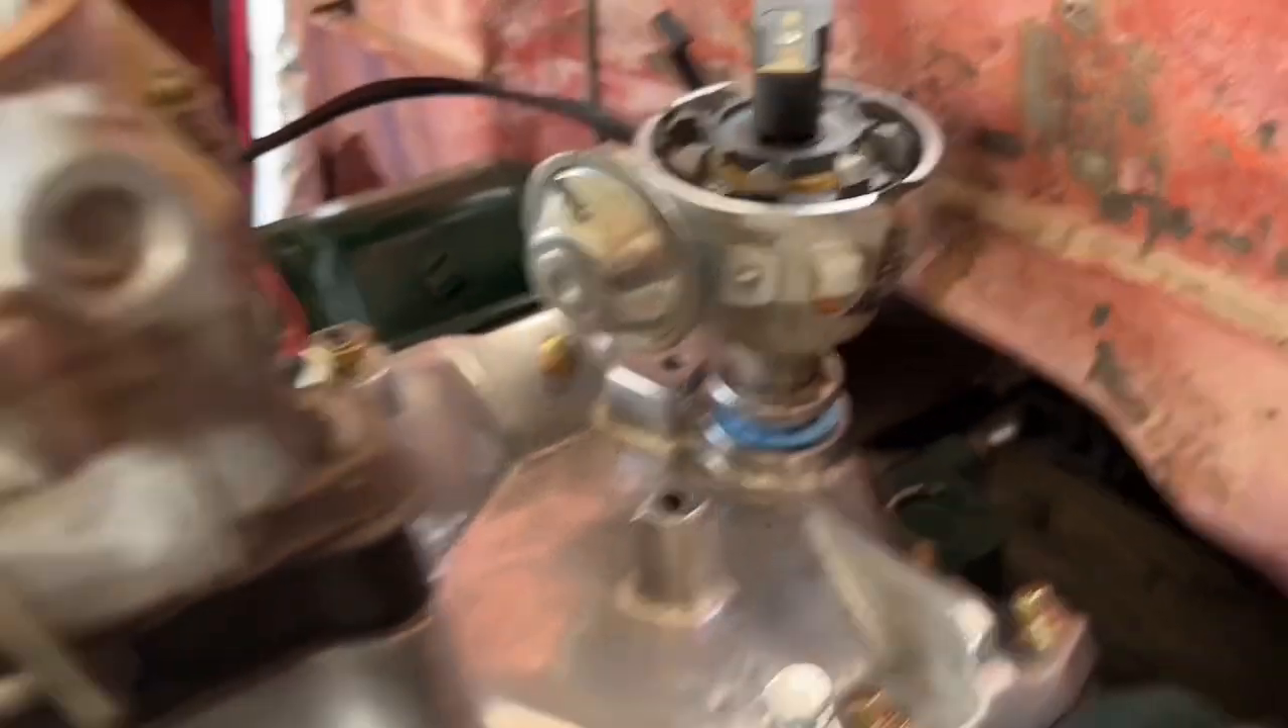Why won't the distributor go all the way down?